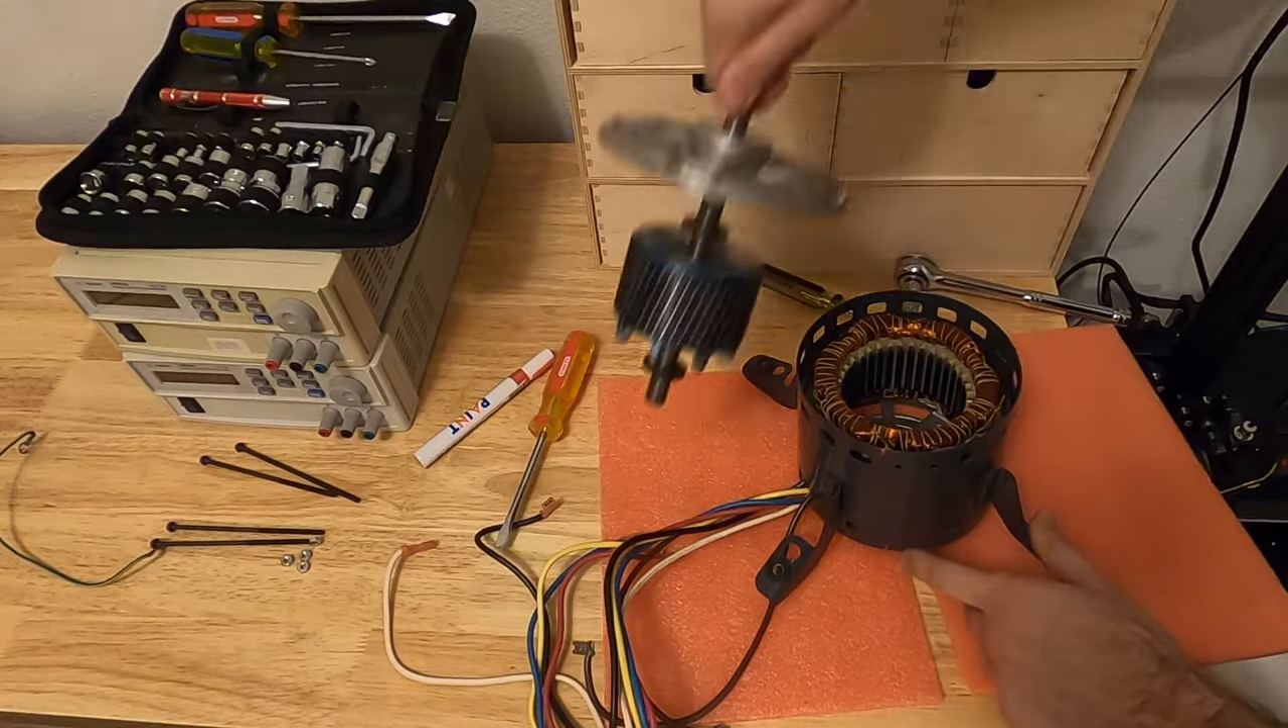And here is our motor. It's now disassembled.